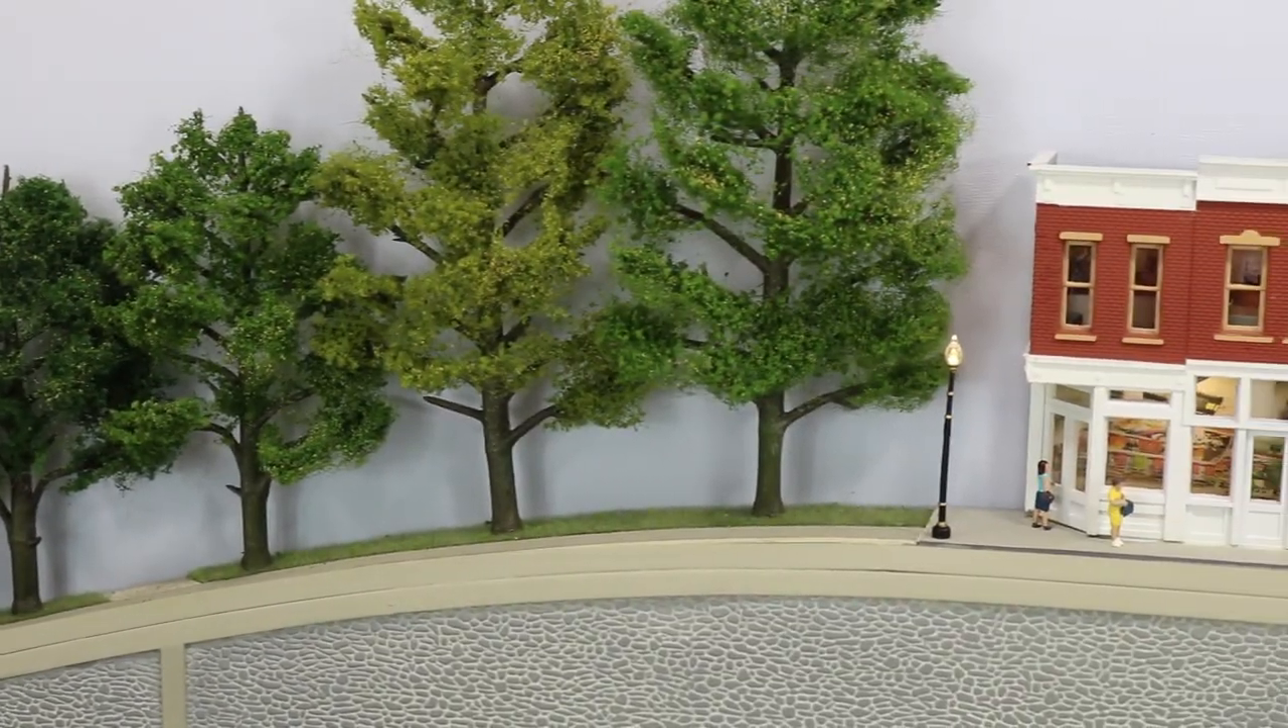We have finished the rest of the scene by adding the trees that you can see there.